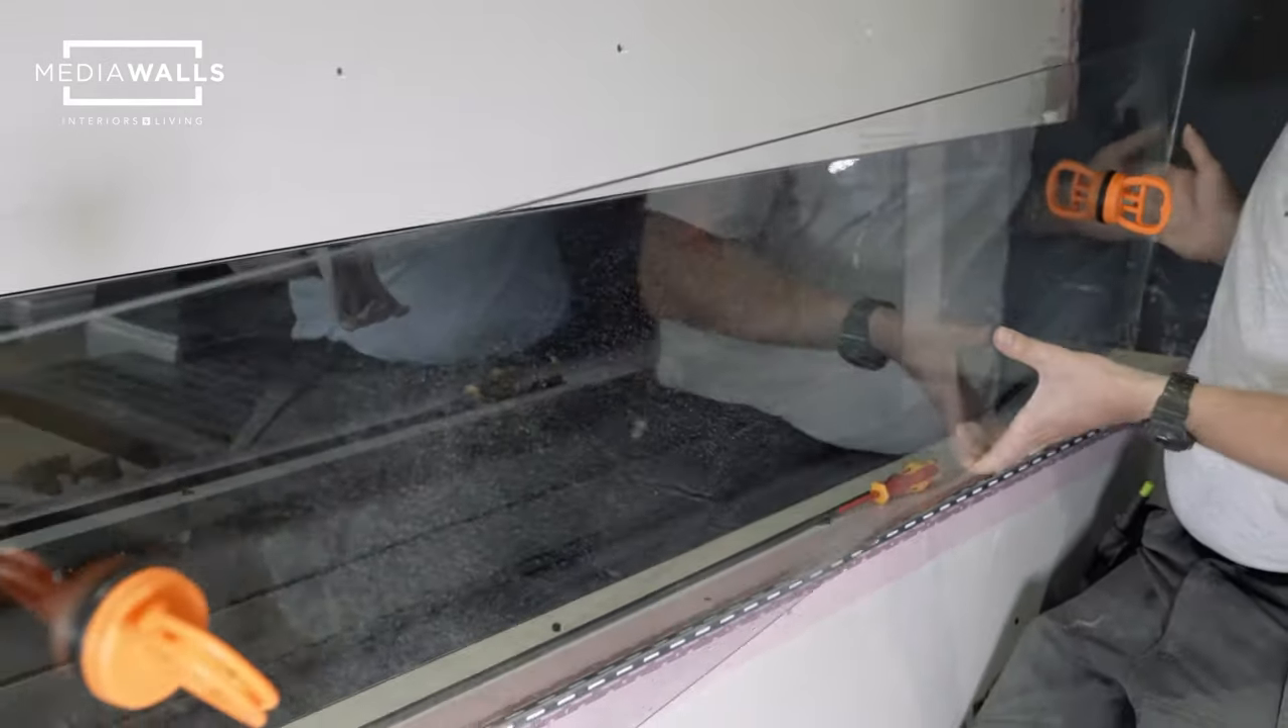So as you can see, we've attached the glass clamps to the front of the glass.